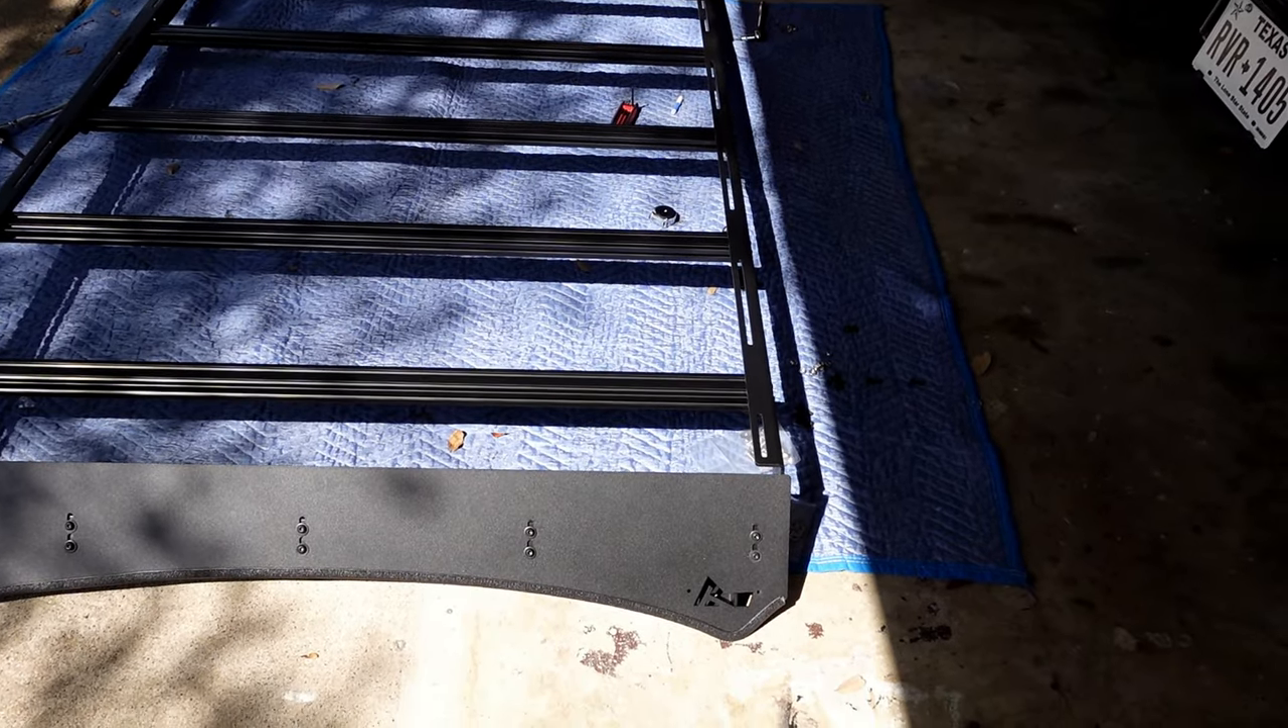All righty, so if you guys can see we did get the roof rack completely assembled here on the floor.